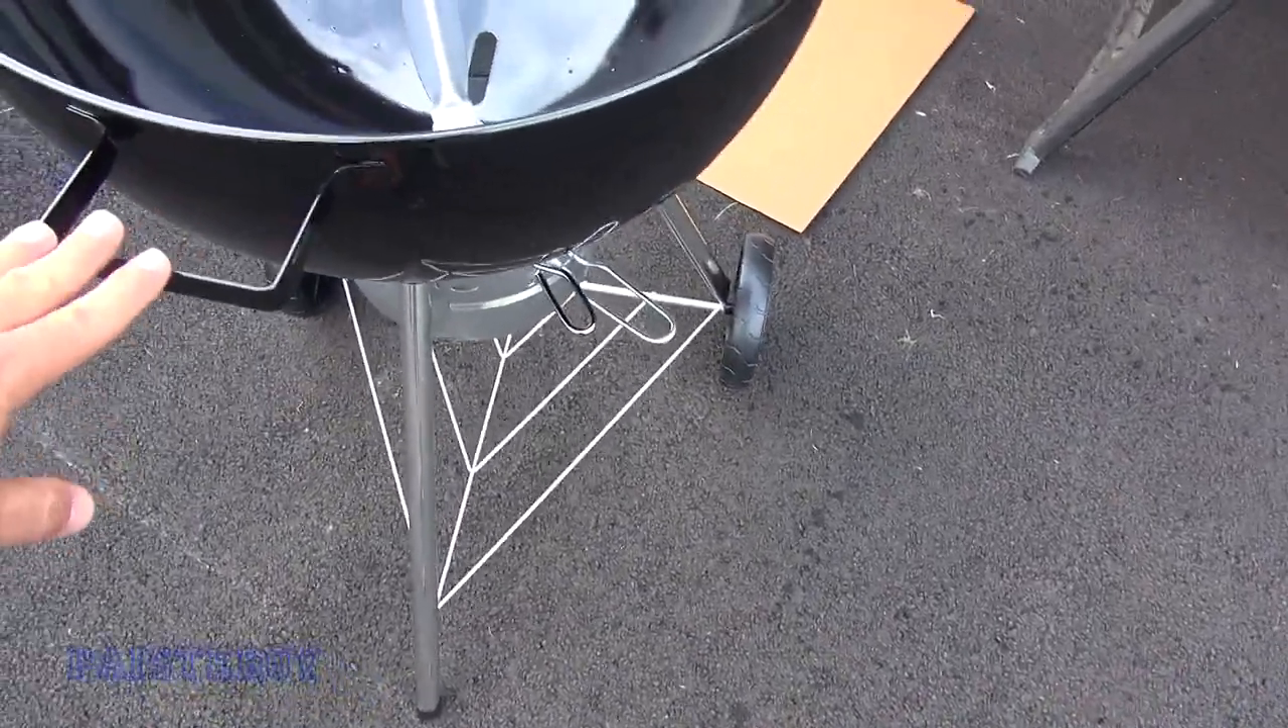Base is fully assembled.